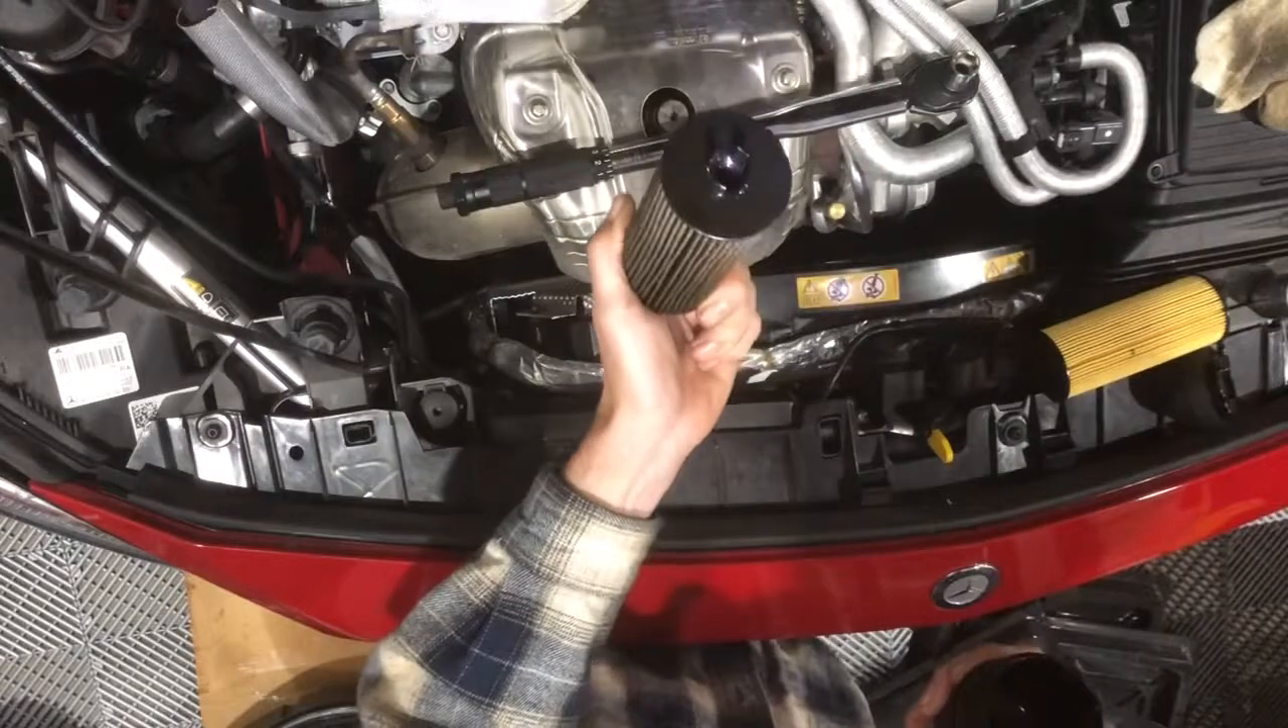All right, so this is the oil filter we just took out.